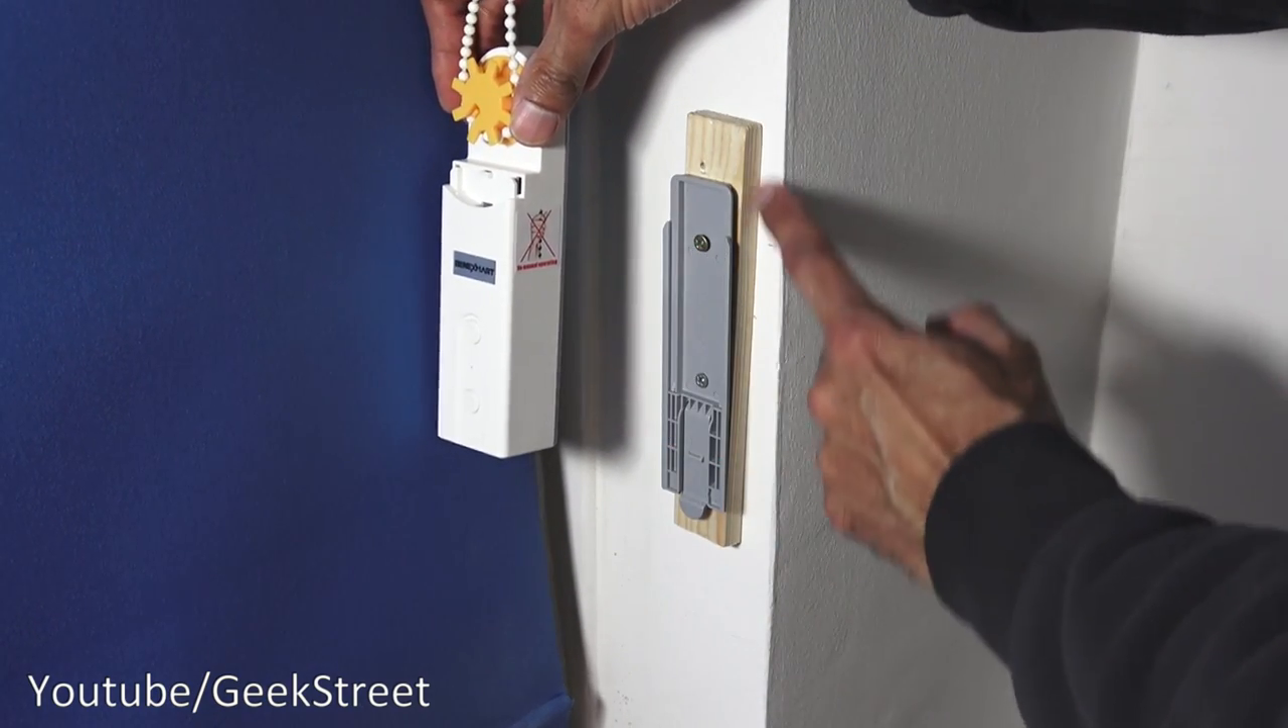I've already mounted the back plate so quite straightforward obviously two screws.